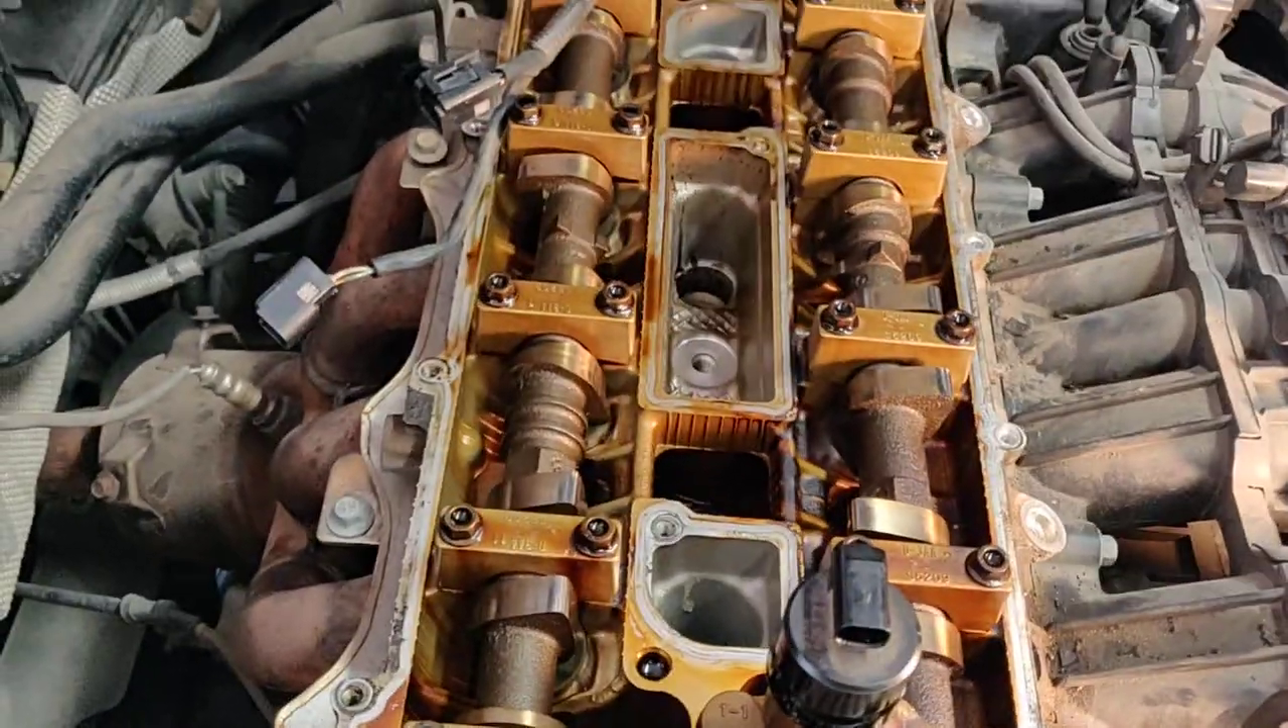You can see I've got the valve or head cover off.